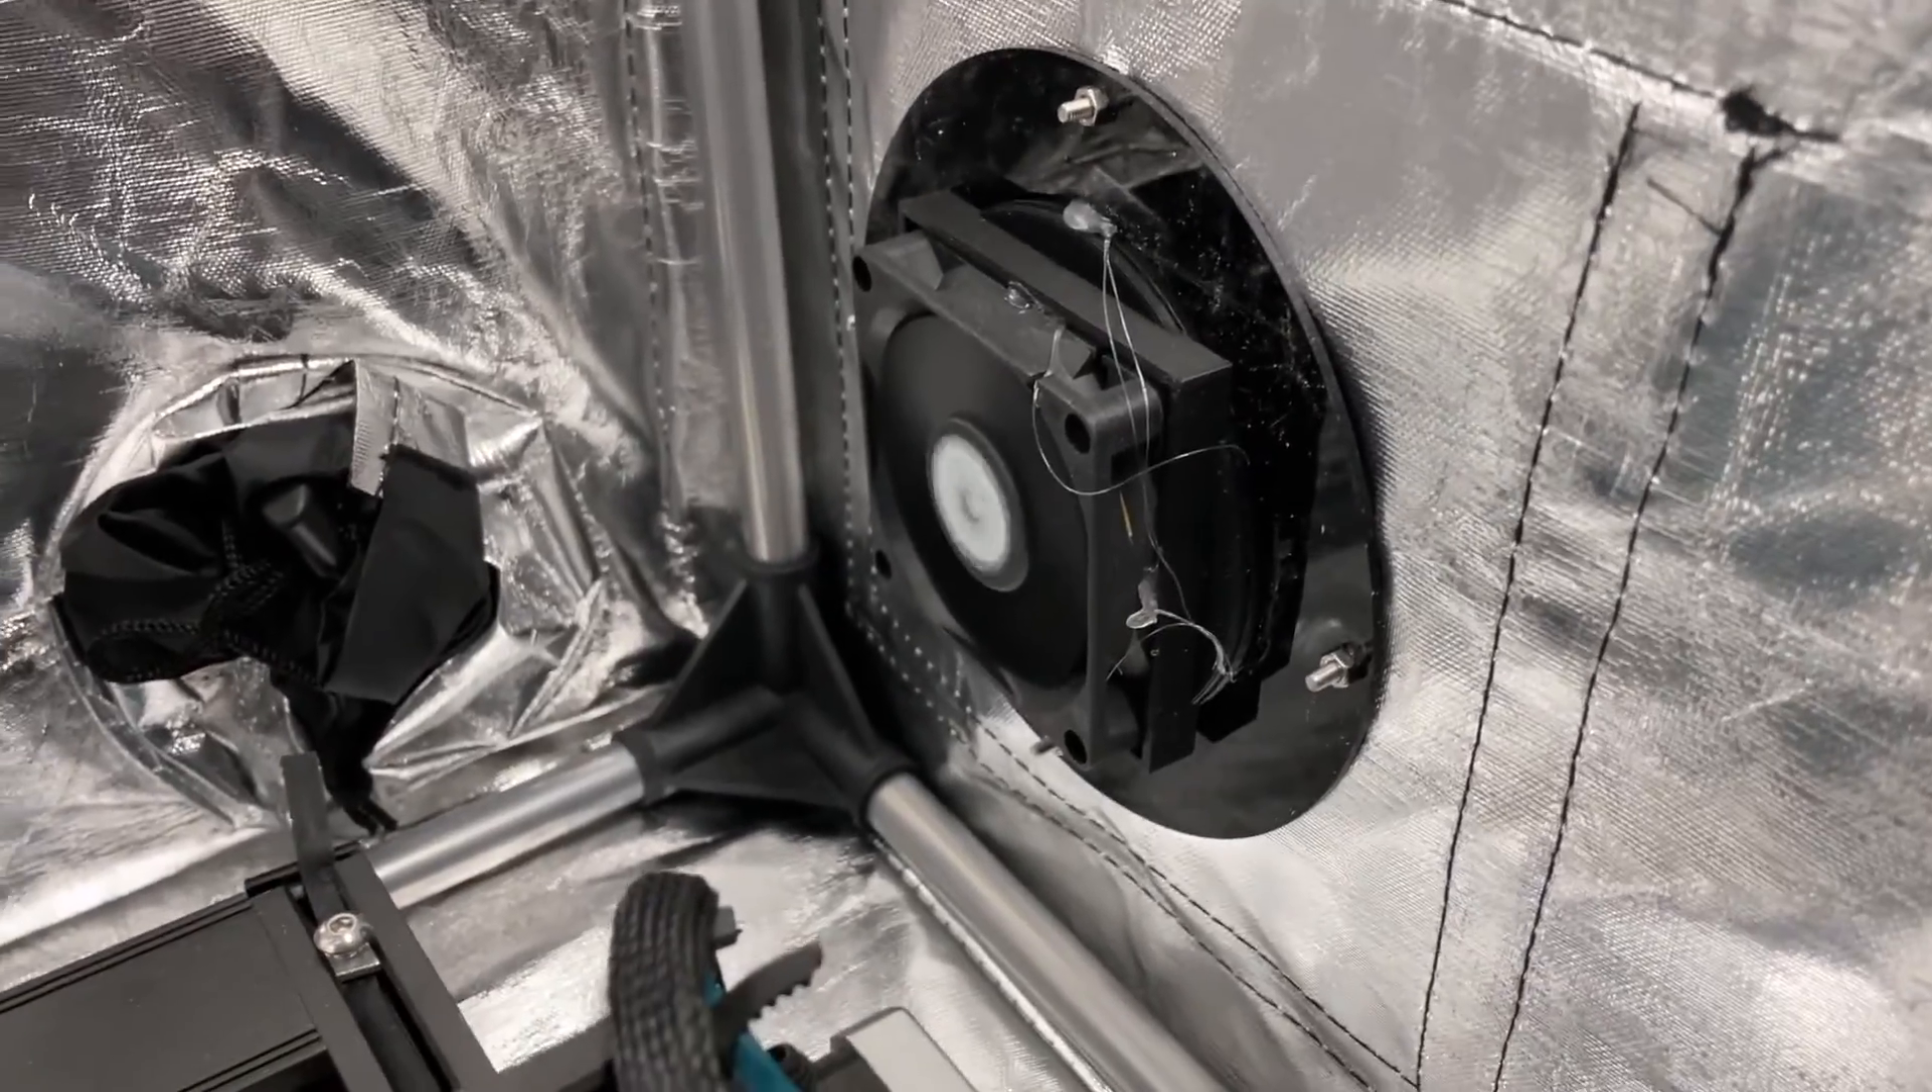And here is our cute little fan totally installed you can see I got that all screwed in.